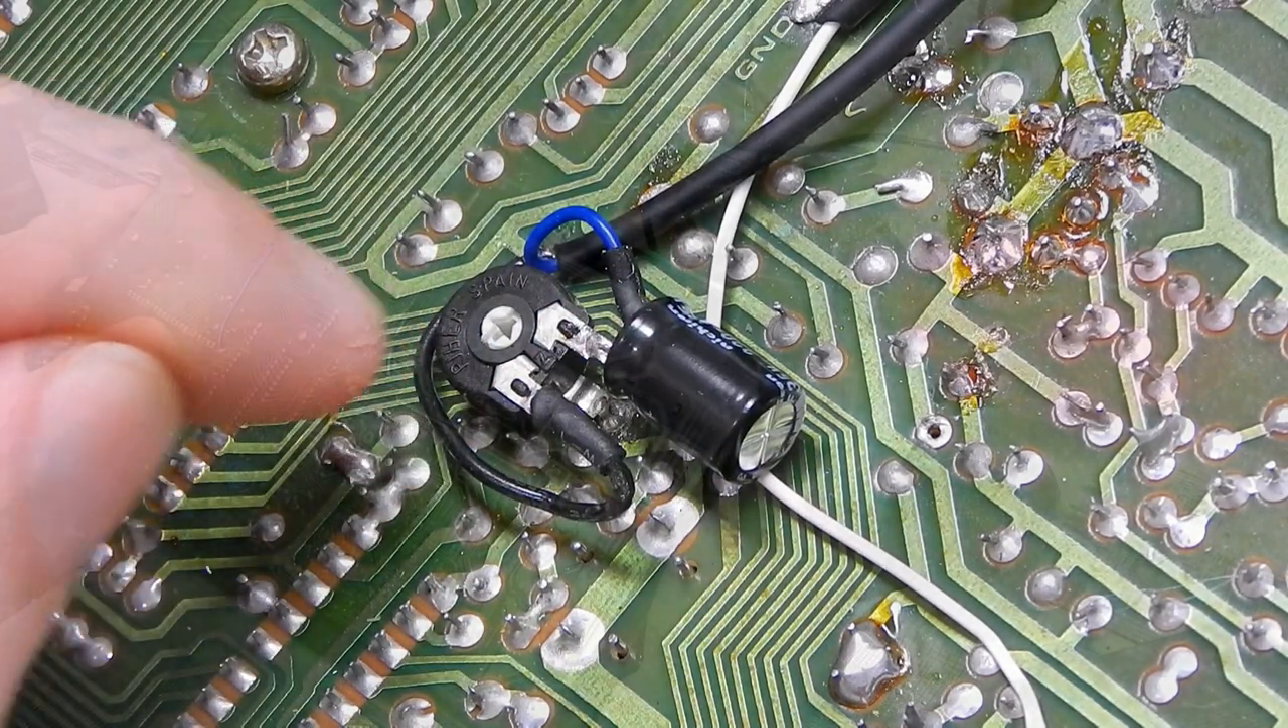So I have added a 220 UF 35 volt capacitor.